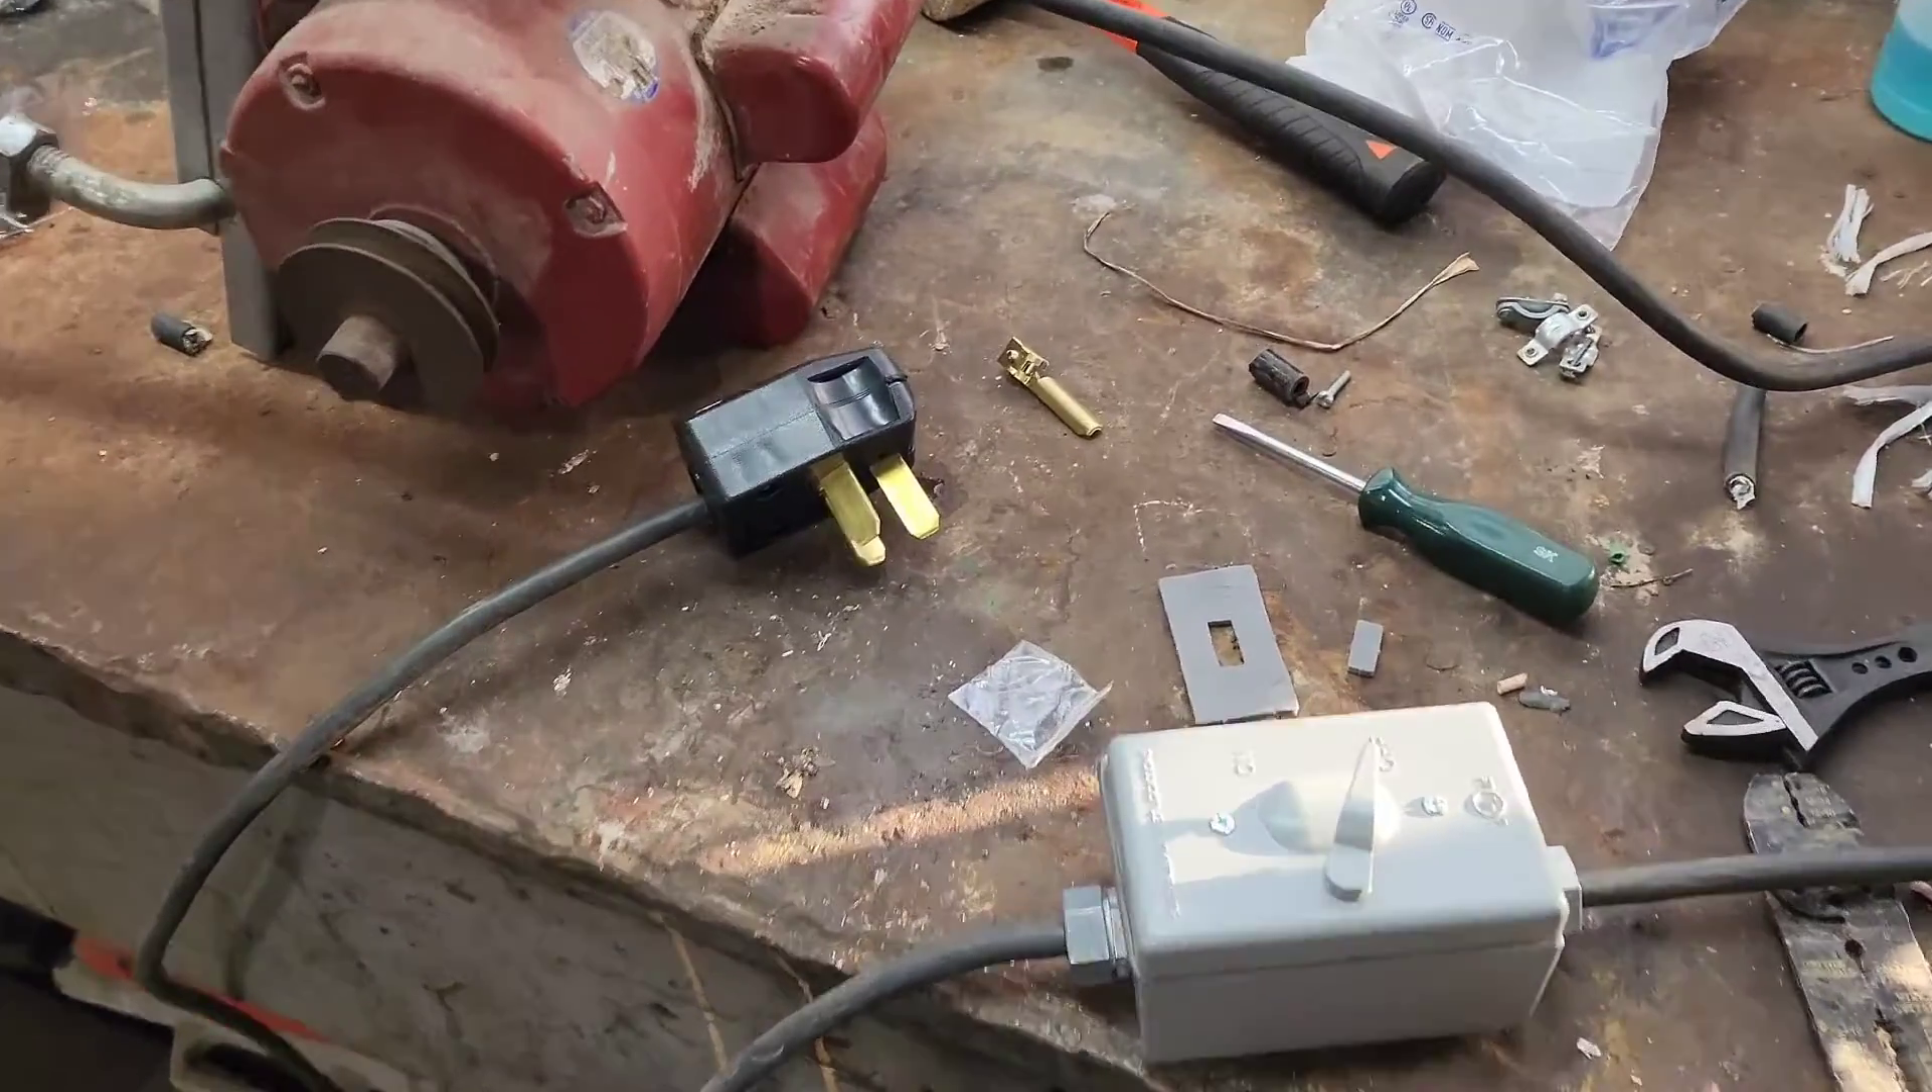We got the cover back on had to pop out some little pieces on the seal that way the screws and everything went back on correctly.